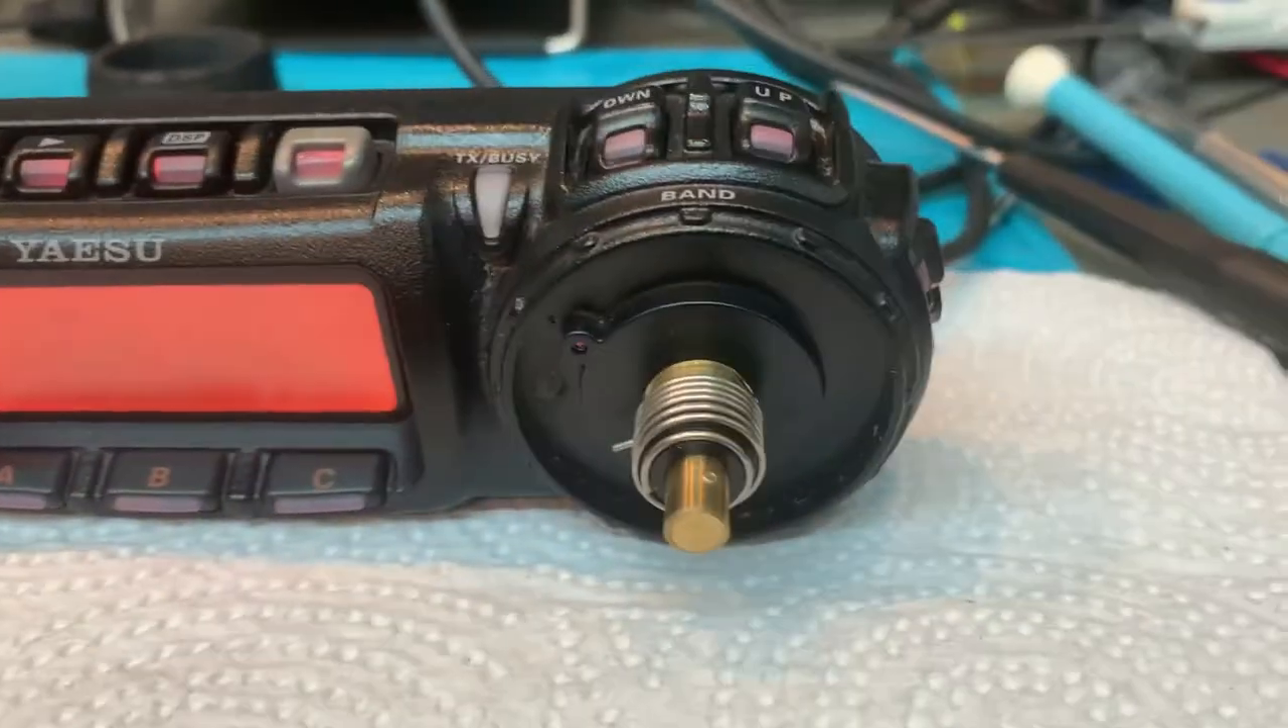So we're we're pretty much ready to go here except for uh final assembly of knobs.